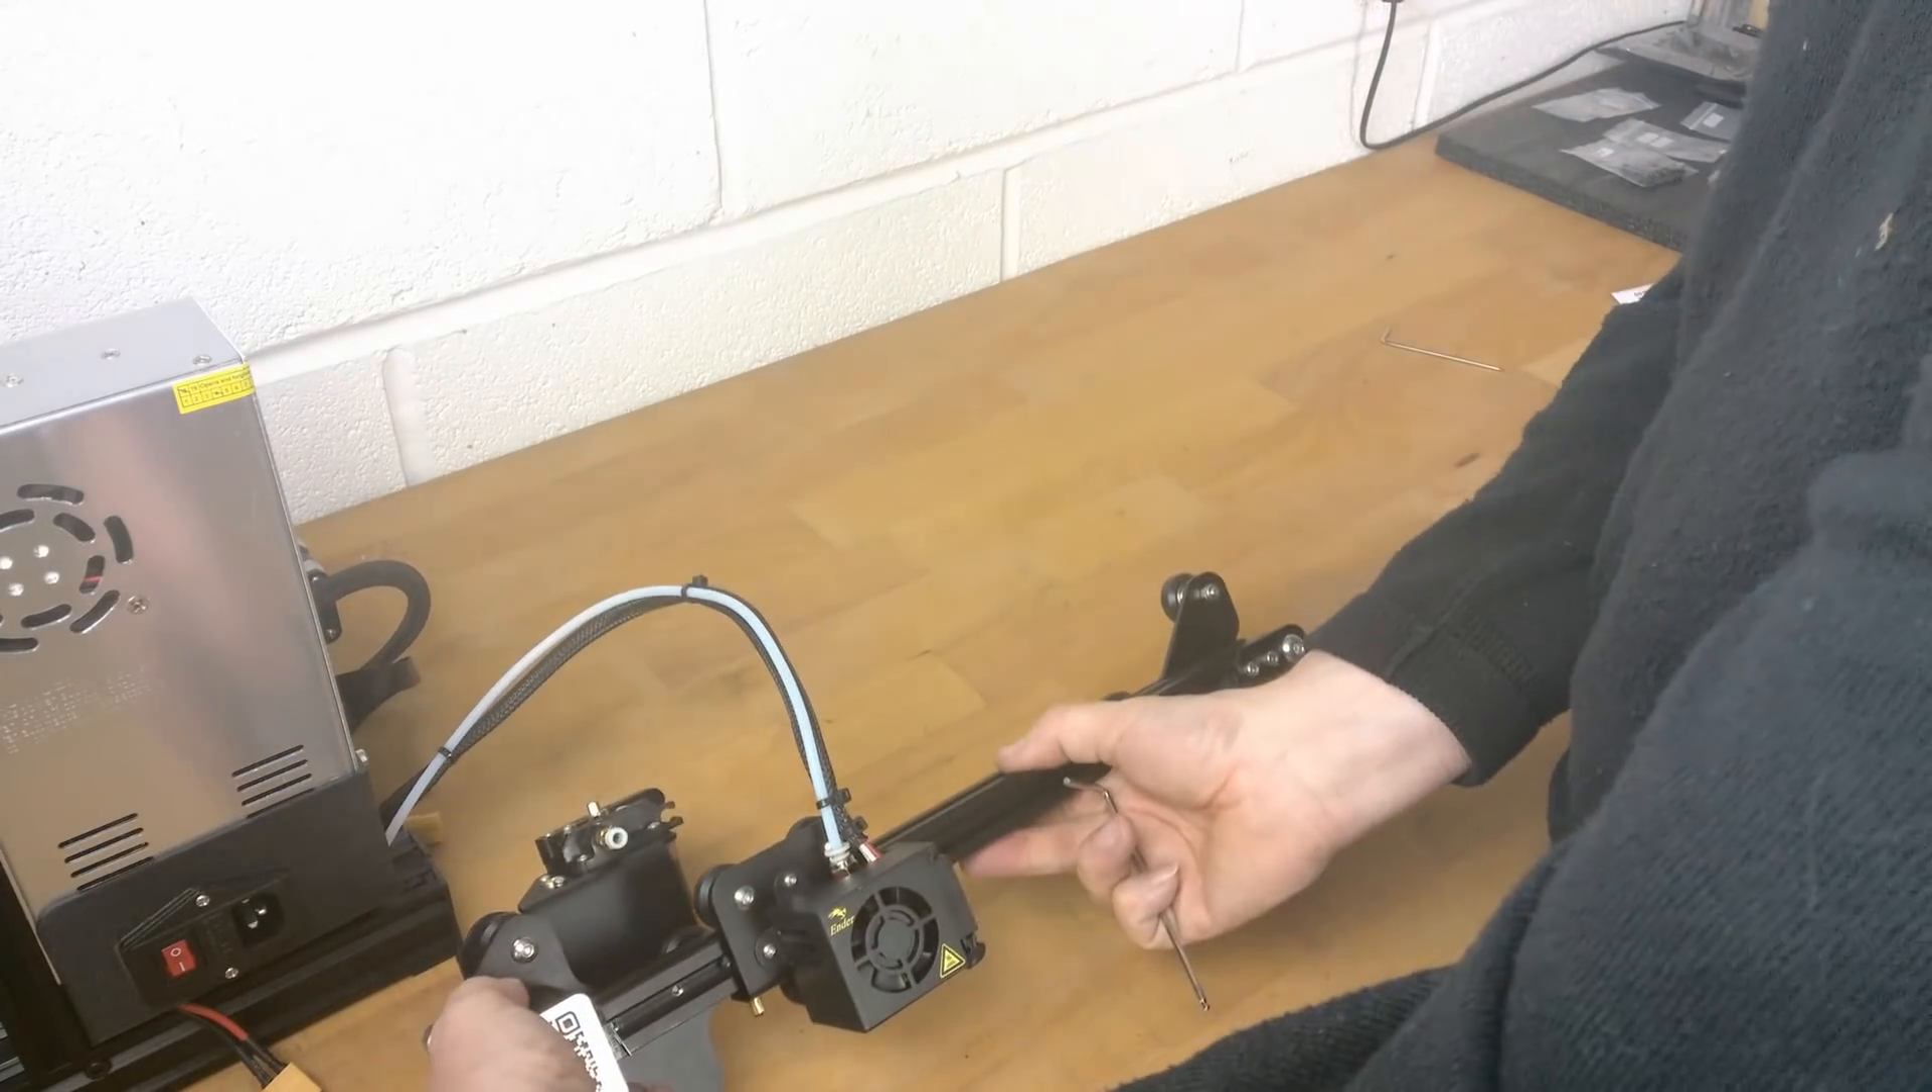The X-axis assembly is now complete.